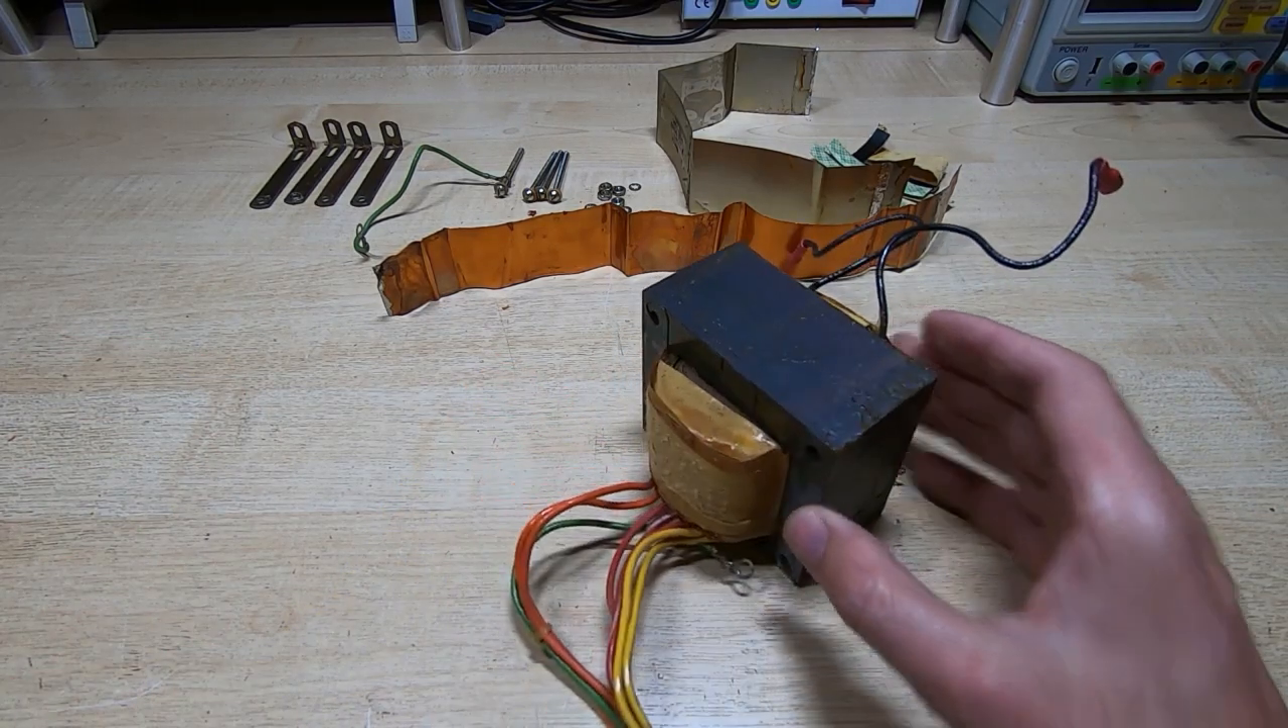Okay so that's step one complete we've got the metalwork off and now starts the fun of trying to get the laminations out.